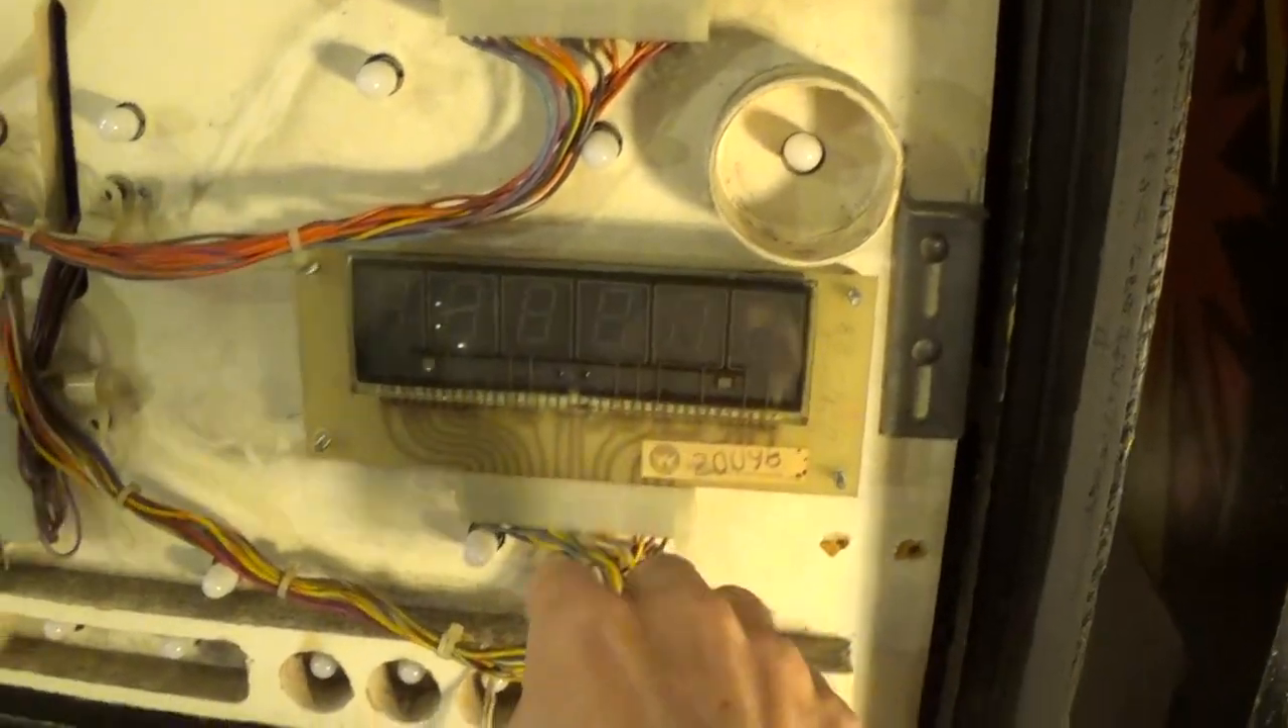I have the new glass display in, all plugged in.